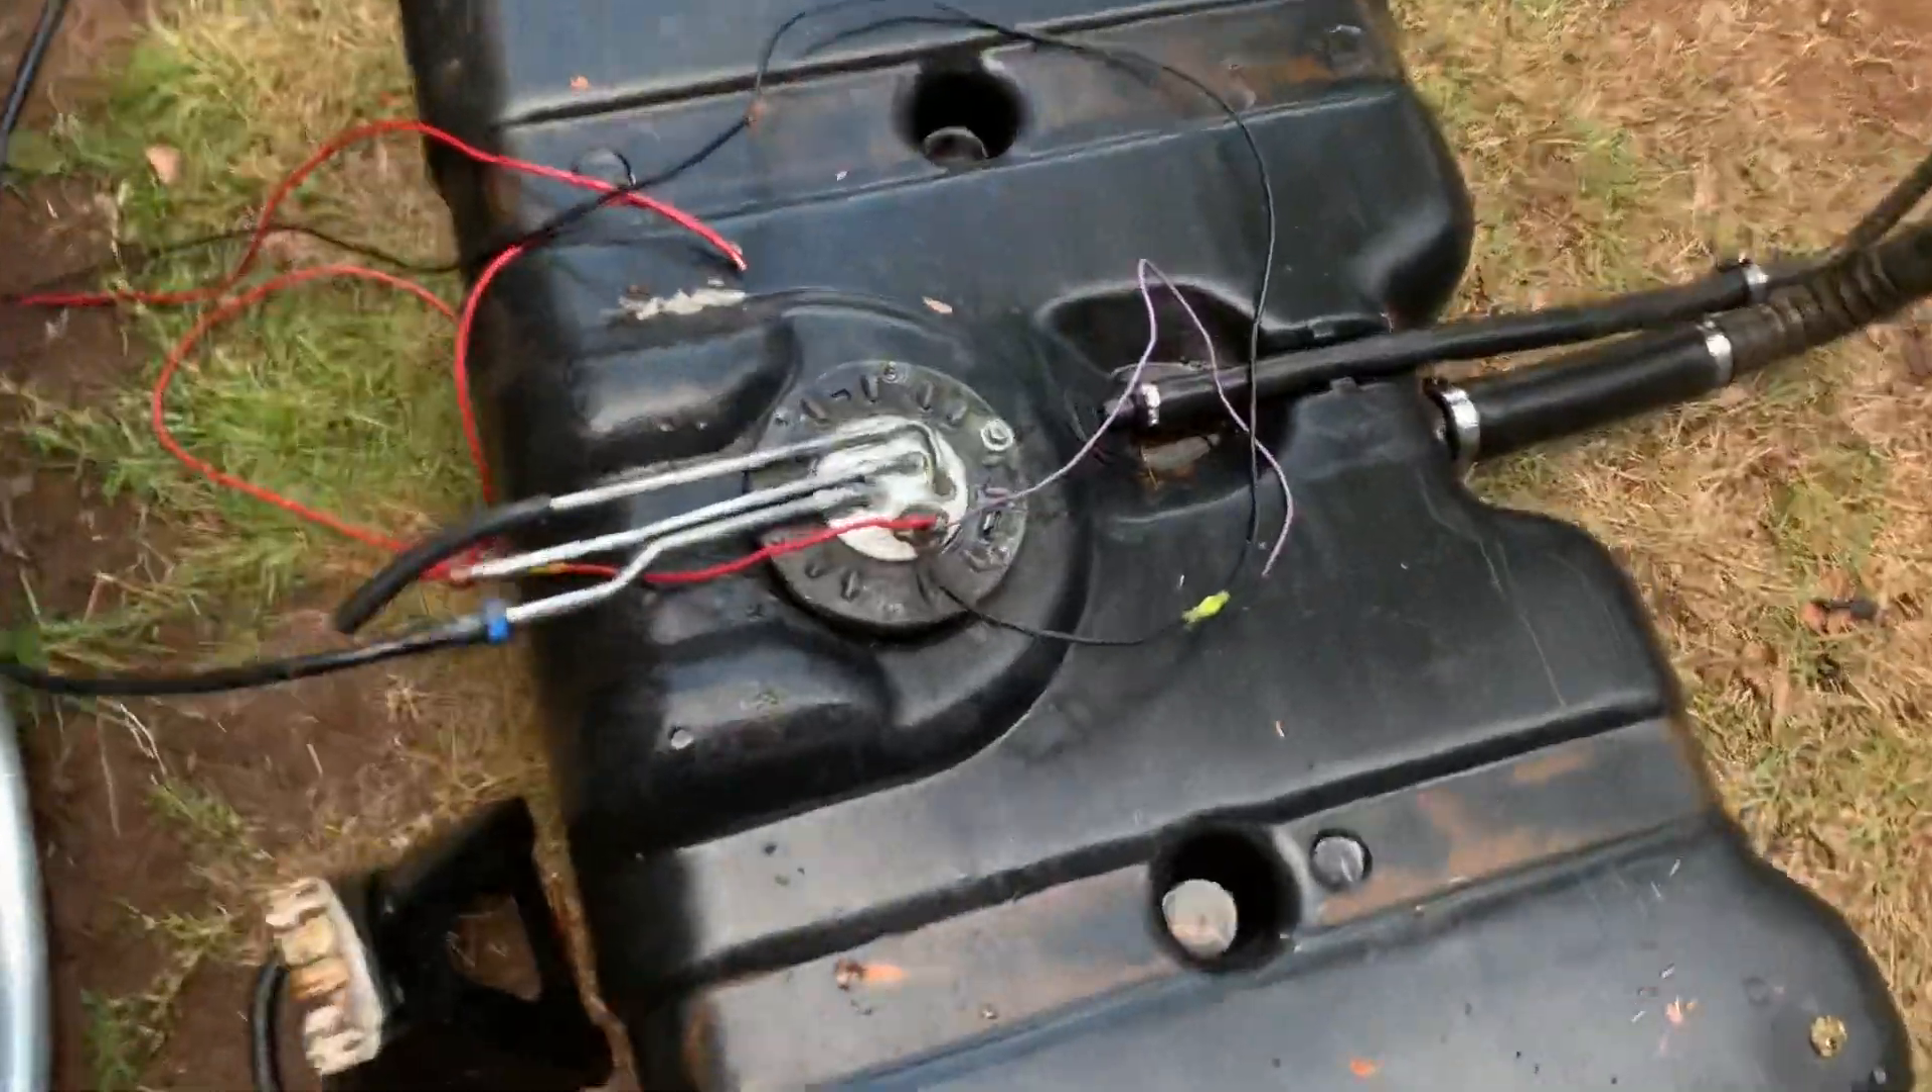I don't have the gas tank in yet though because I want to test it before I put it in, but I put all the lines on there.